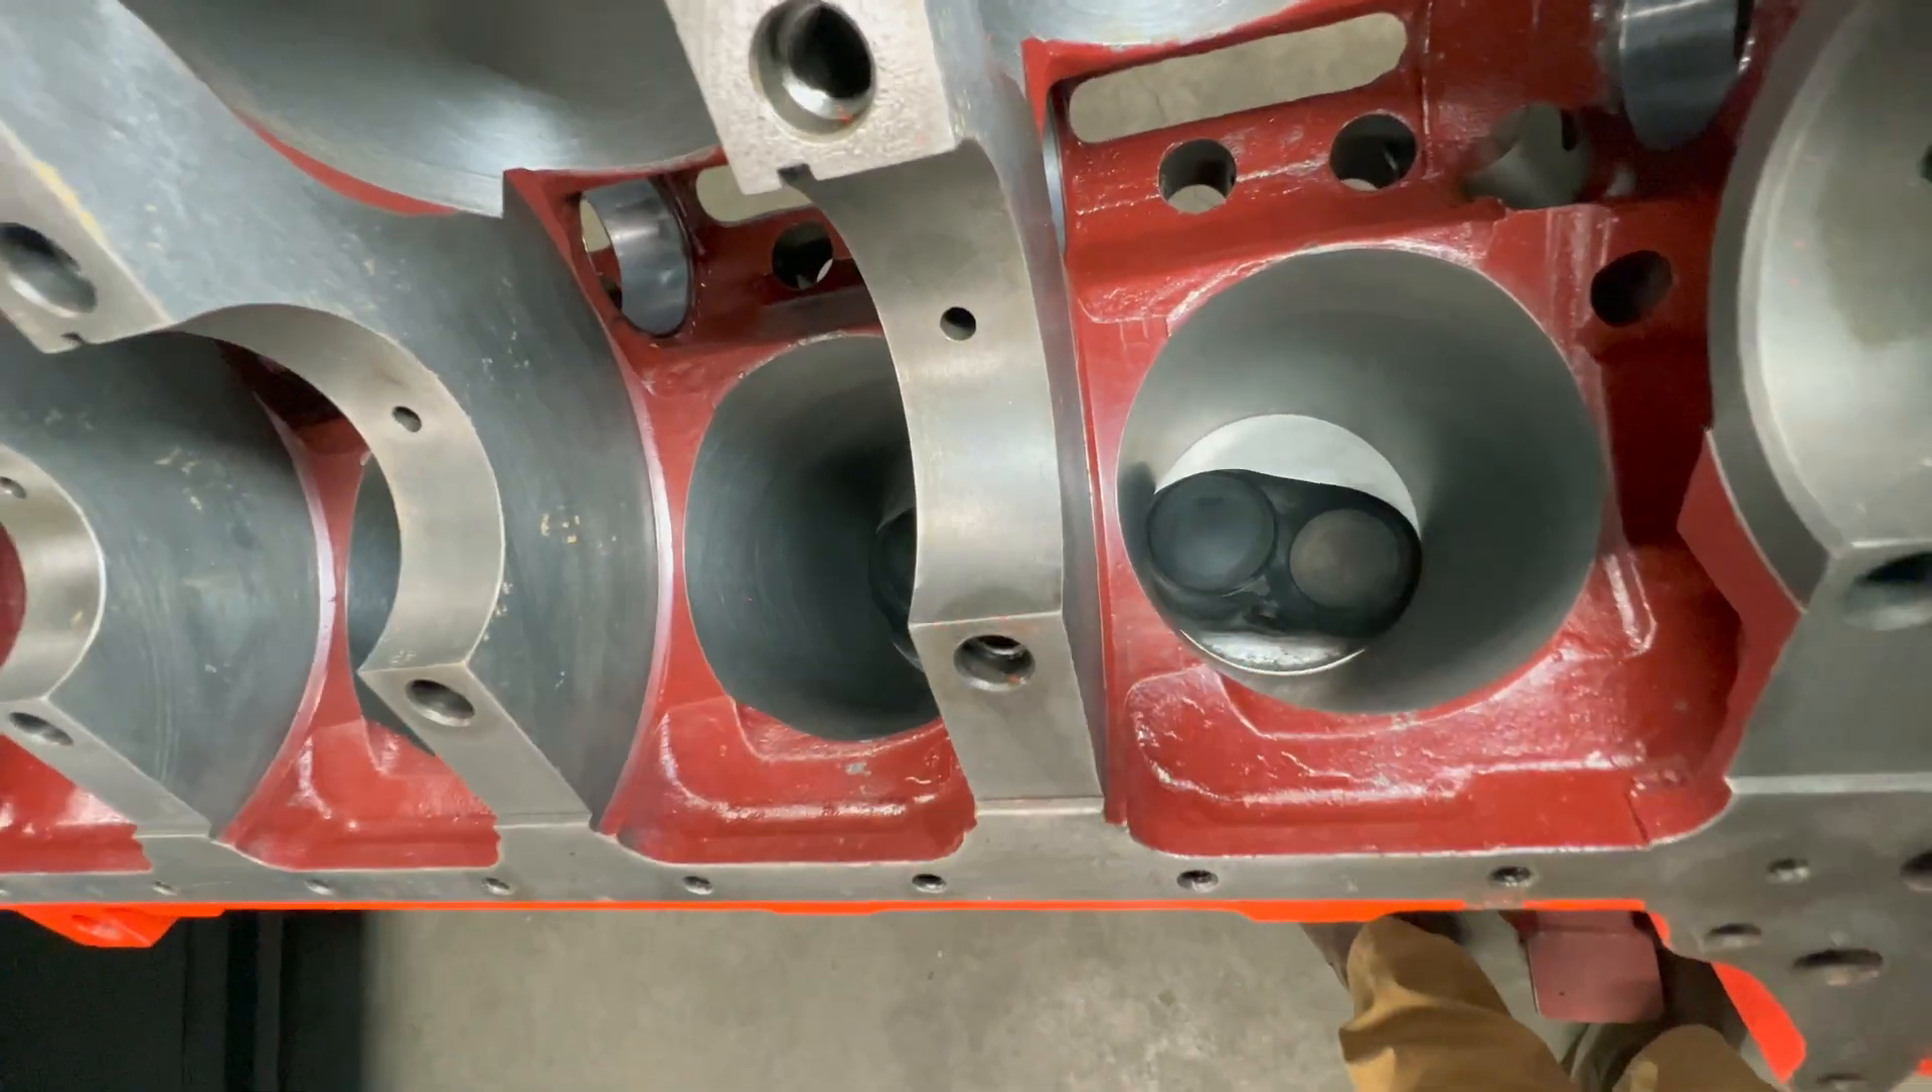Now that we have access from the bottom with the rotating assembly out, you can look up and actually see the combustion chamber.